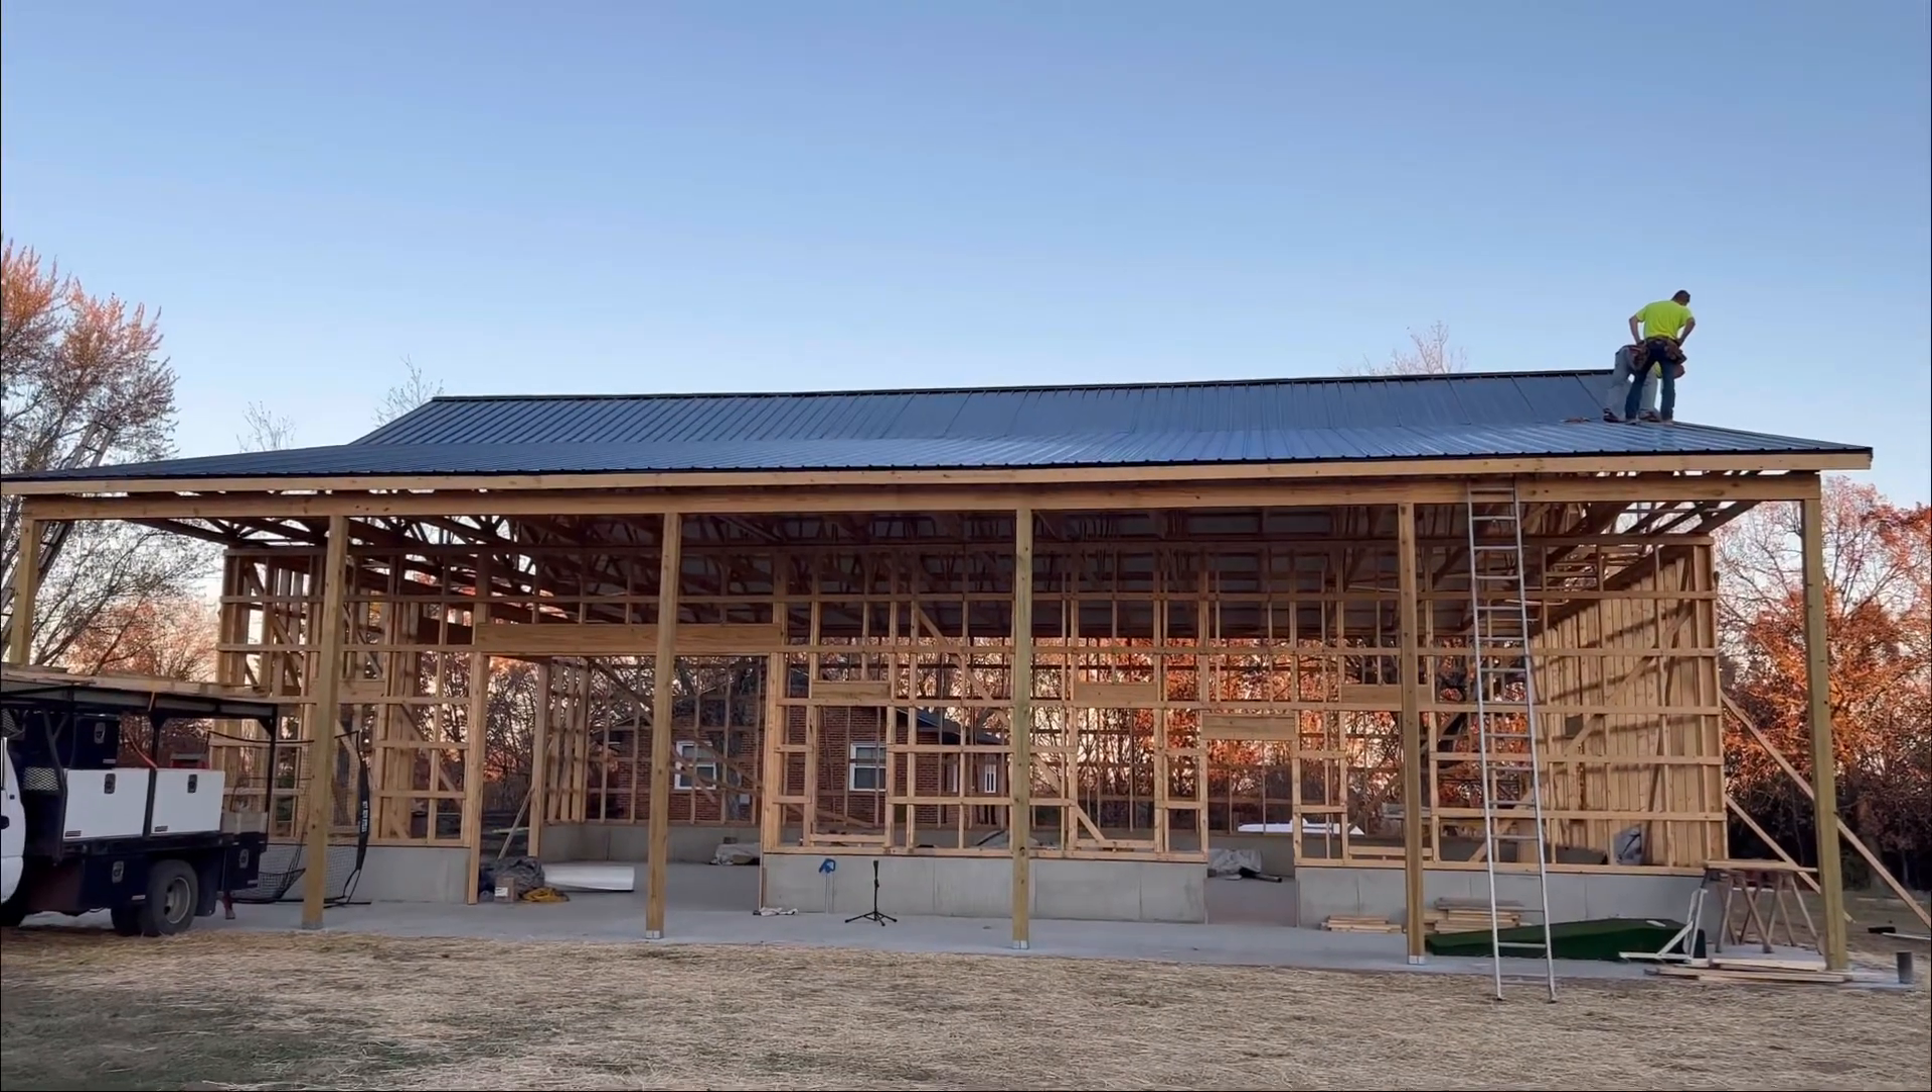They went ahead and got all the little sheets done on that roof.